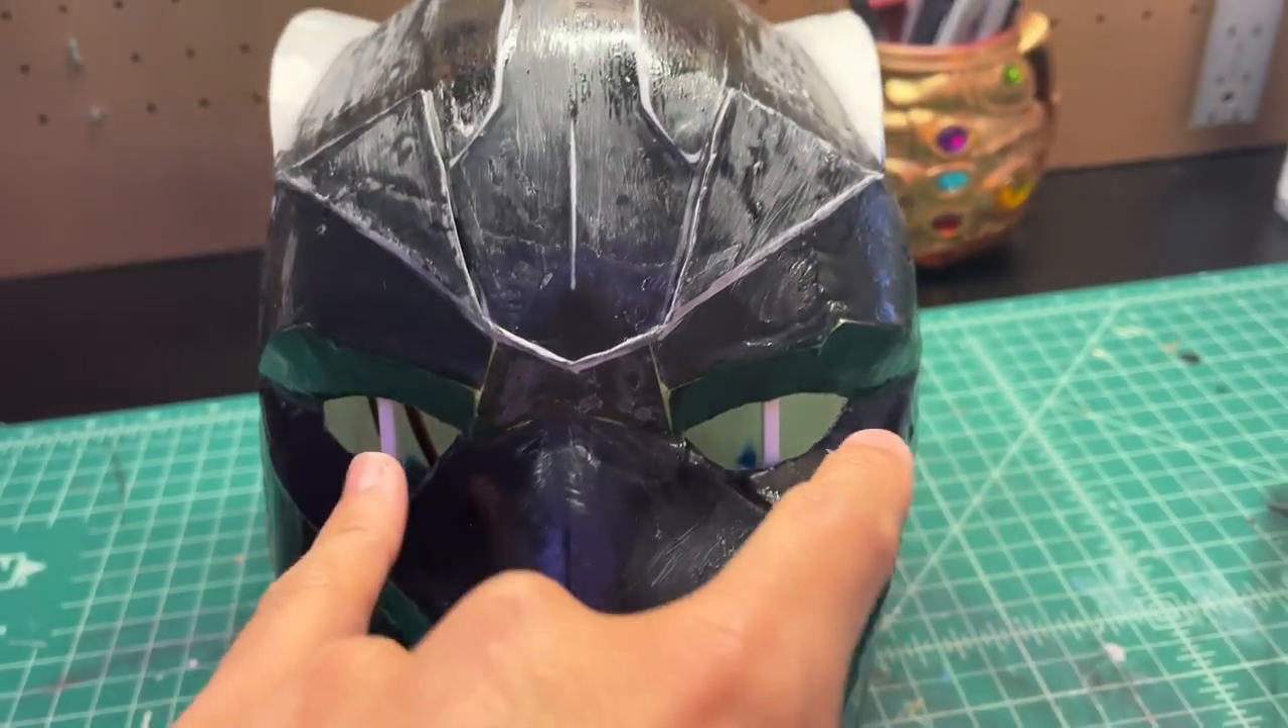So now I installed that hinge system but you can see that the arms of that hinge kind of cover up the eyes.